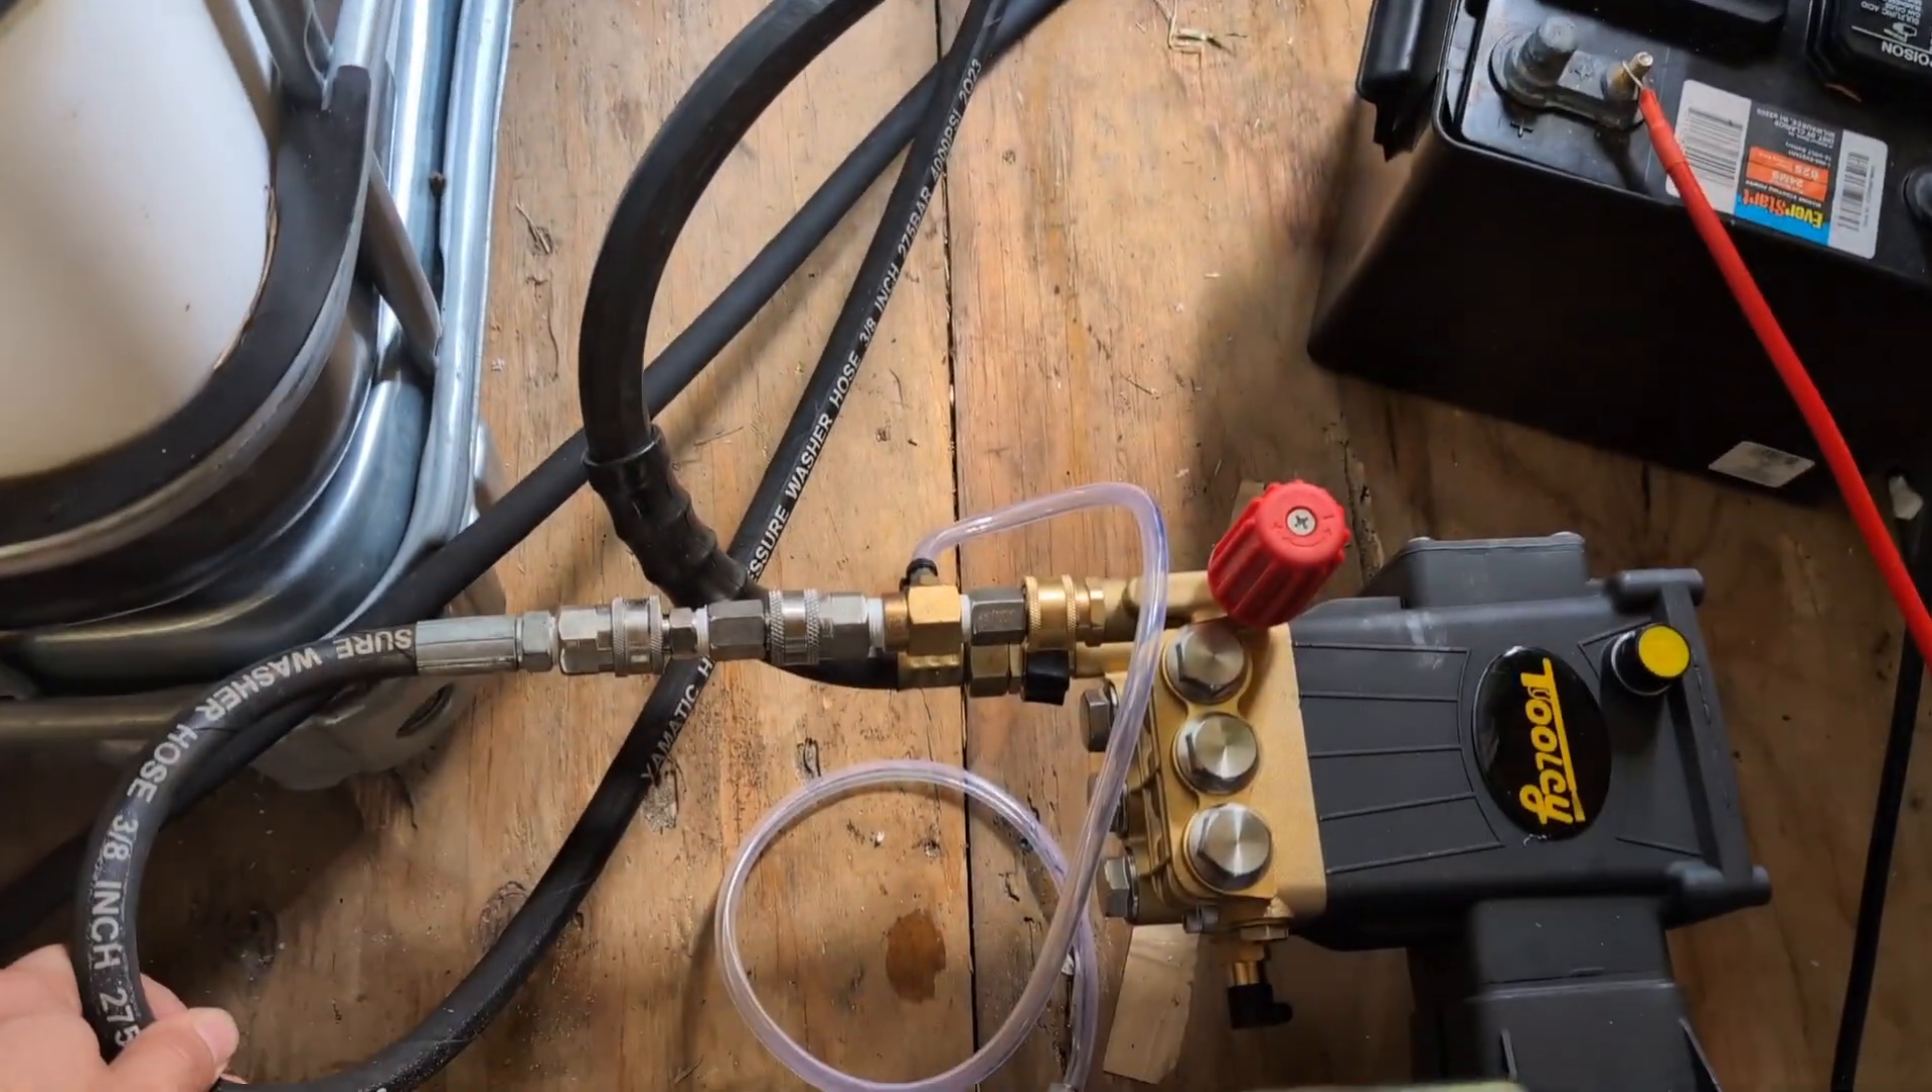Alrighty everything is hooked up i got this whip line plugged straight in to the pressure washer running off the hose reel.